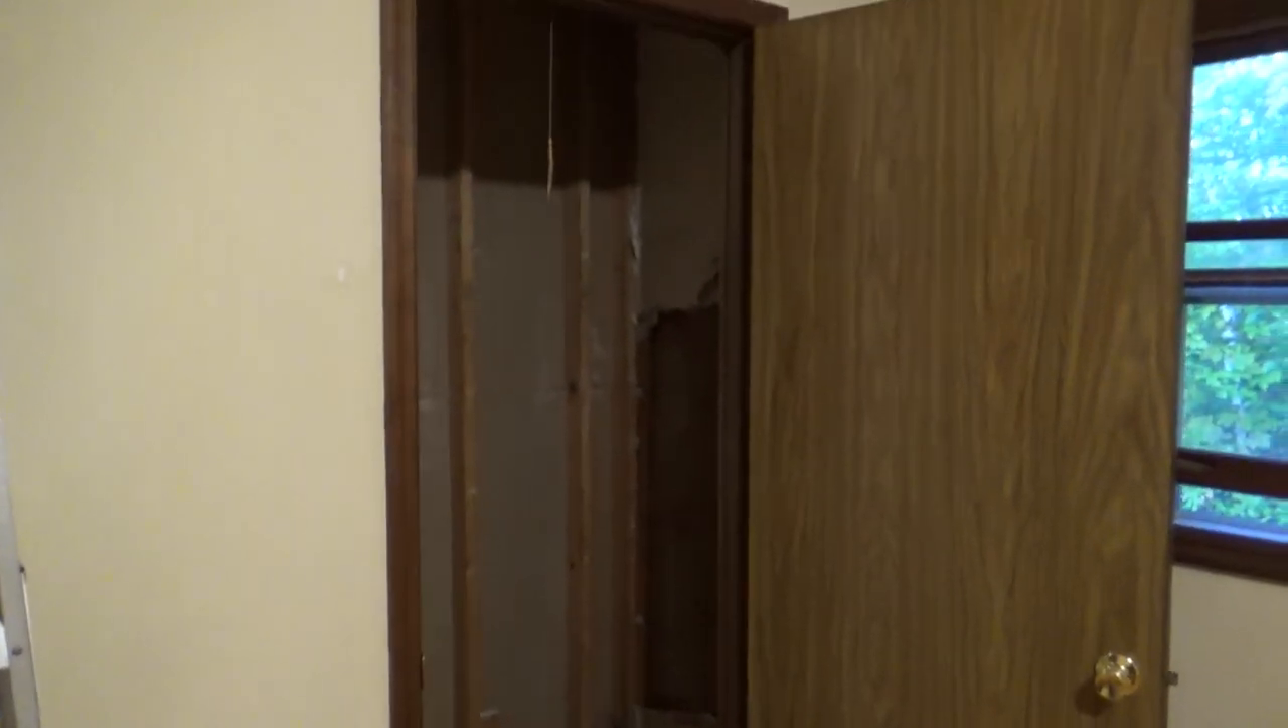The closet is almost totally demoed.